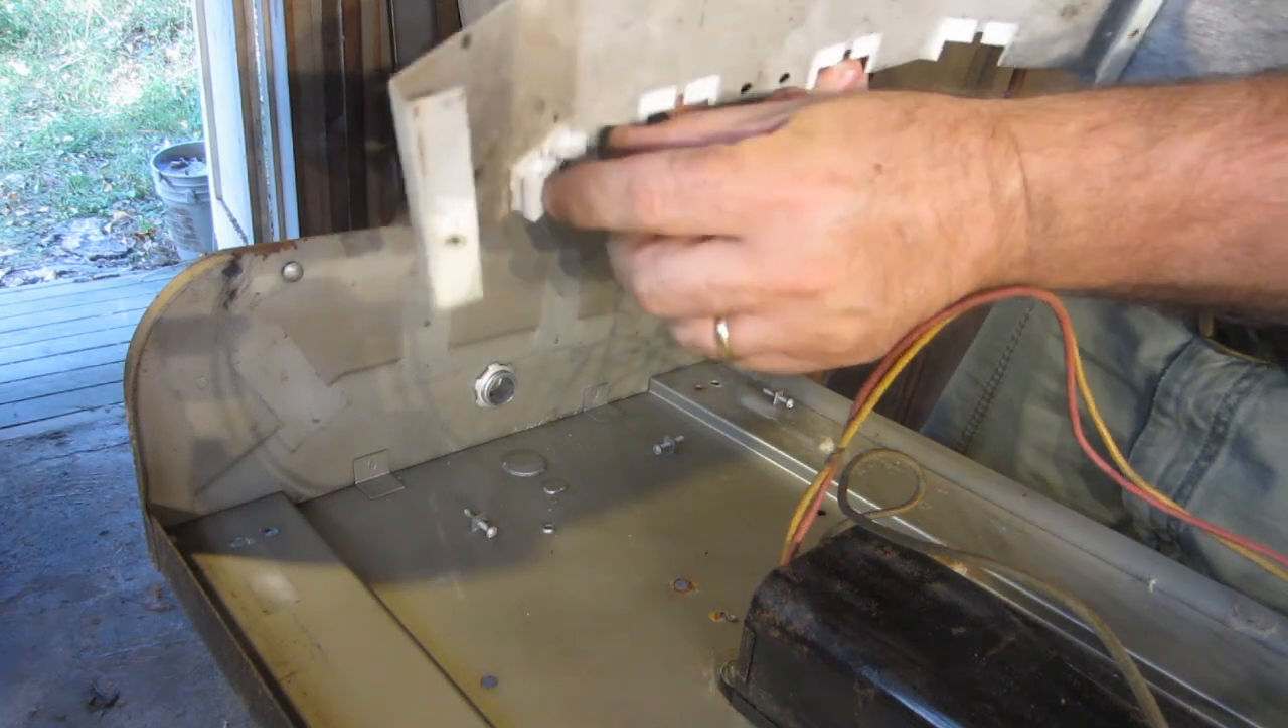I still have to put the wires In the bottom here.